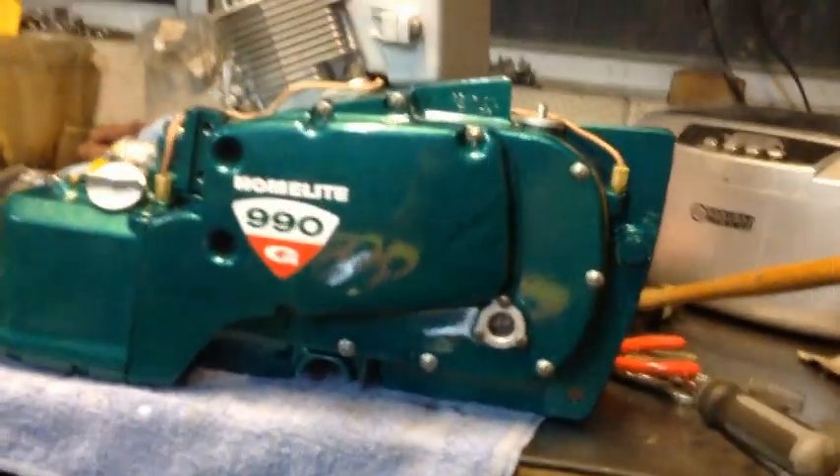Got the side cover on All the screws are tightened down.